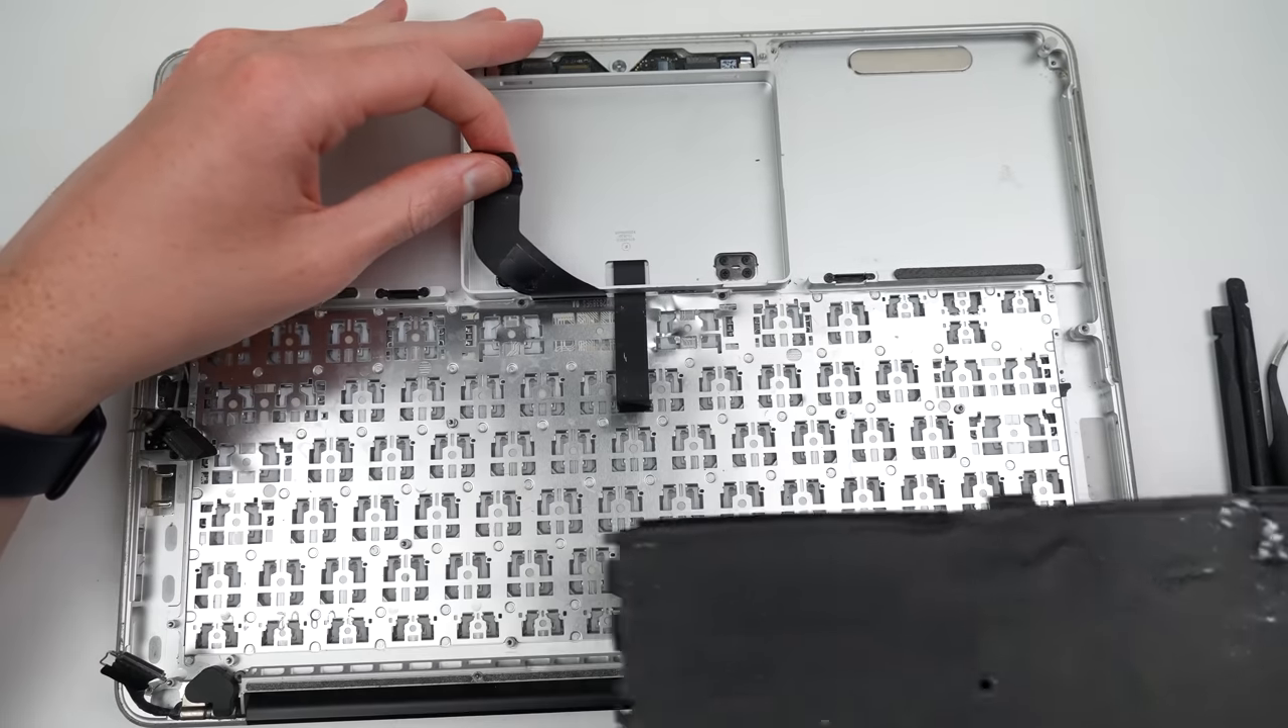Removing the backlight reveals the keyboard at last.